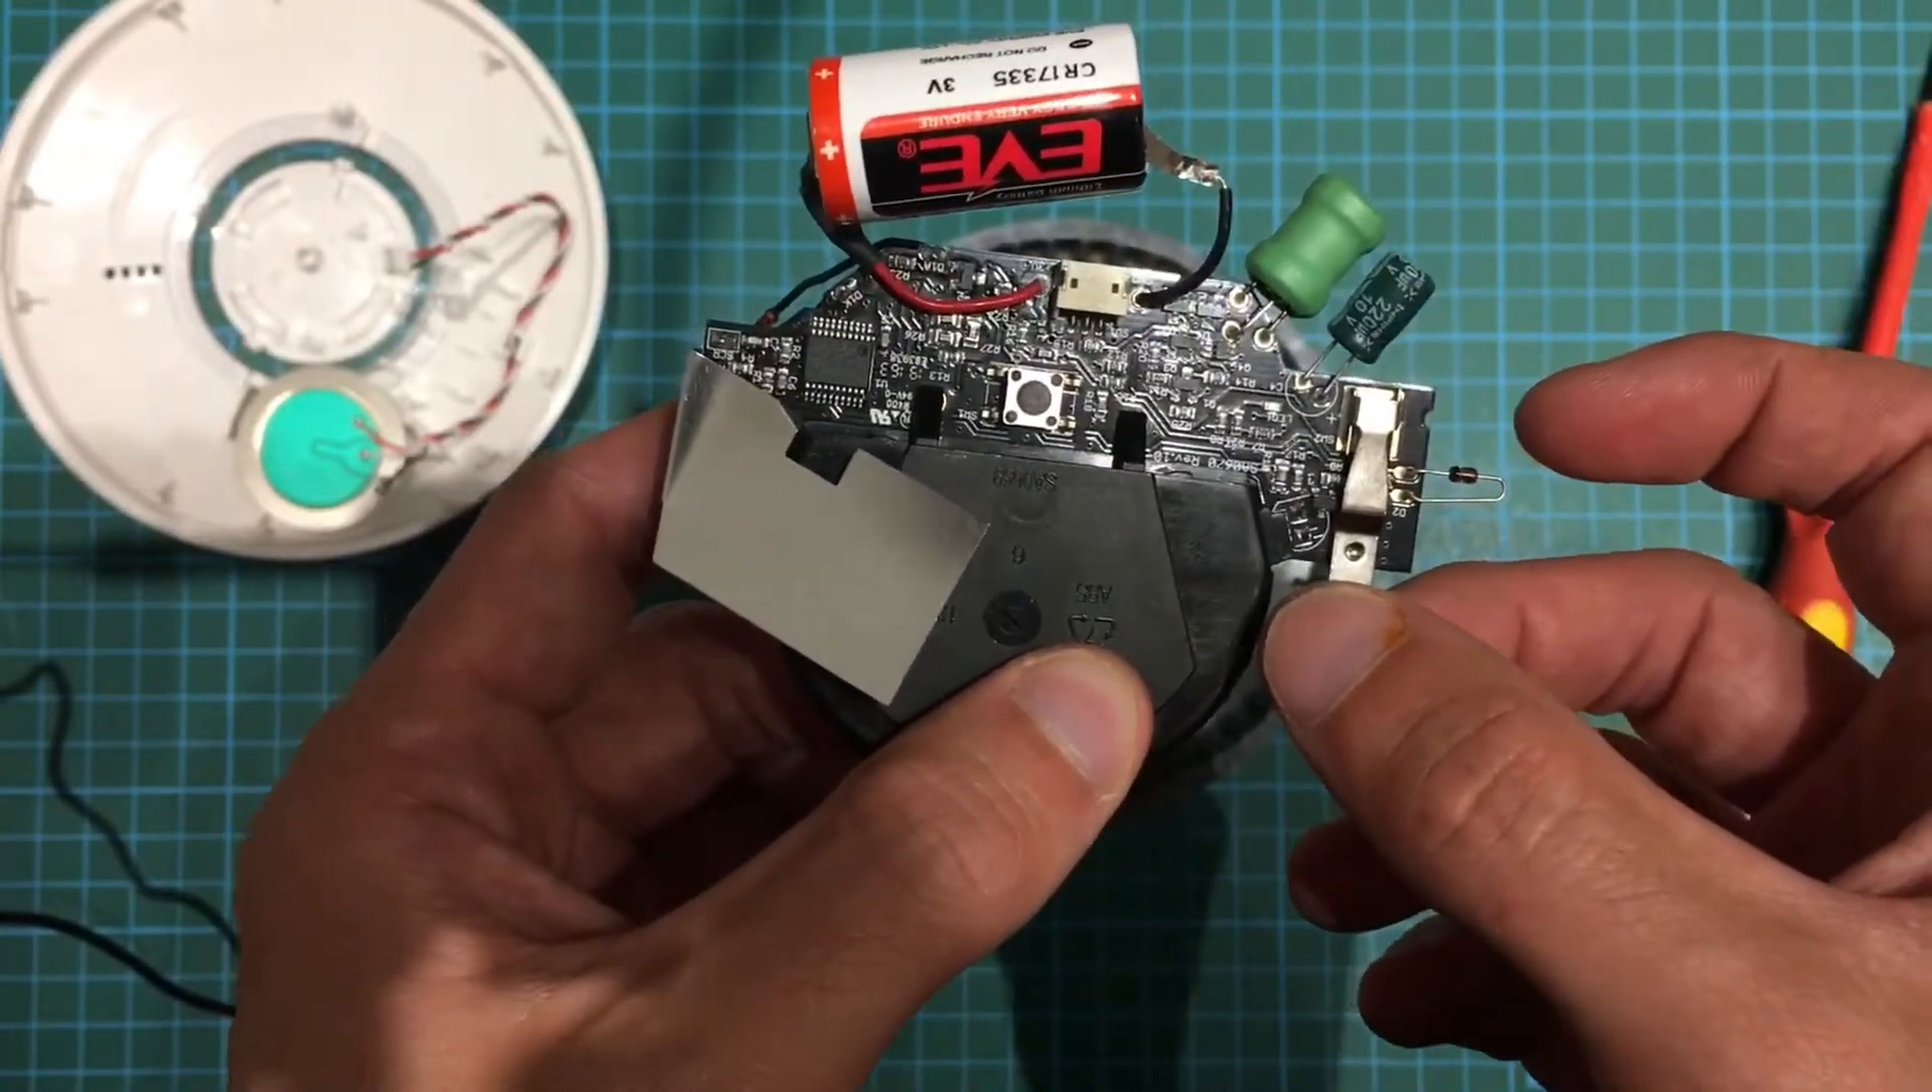Here you can see I'm trying to test it, but I forgot the speaker's not plugged in at this point.